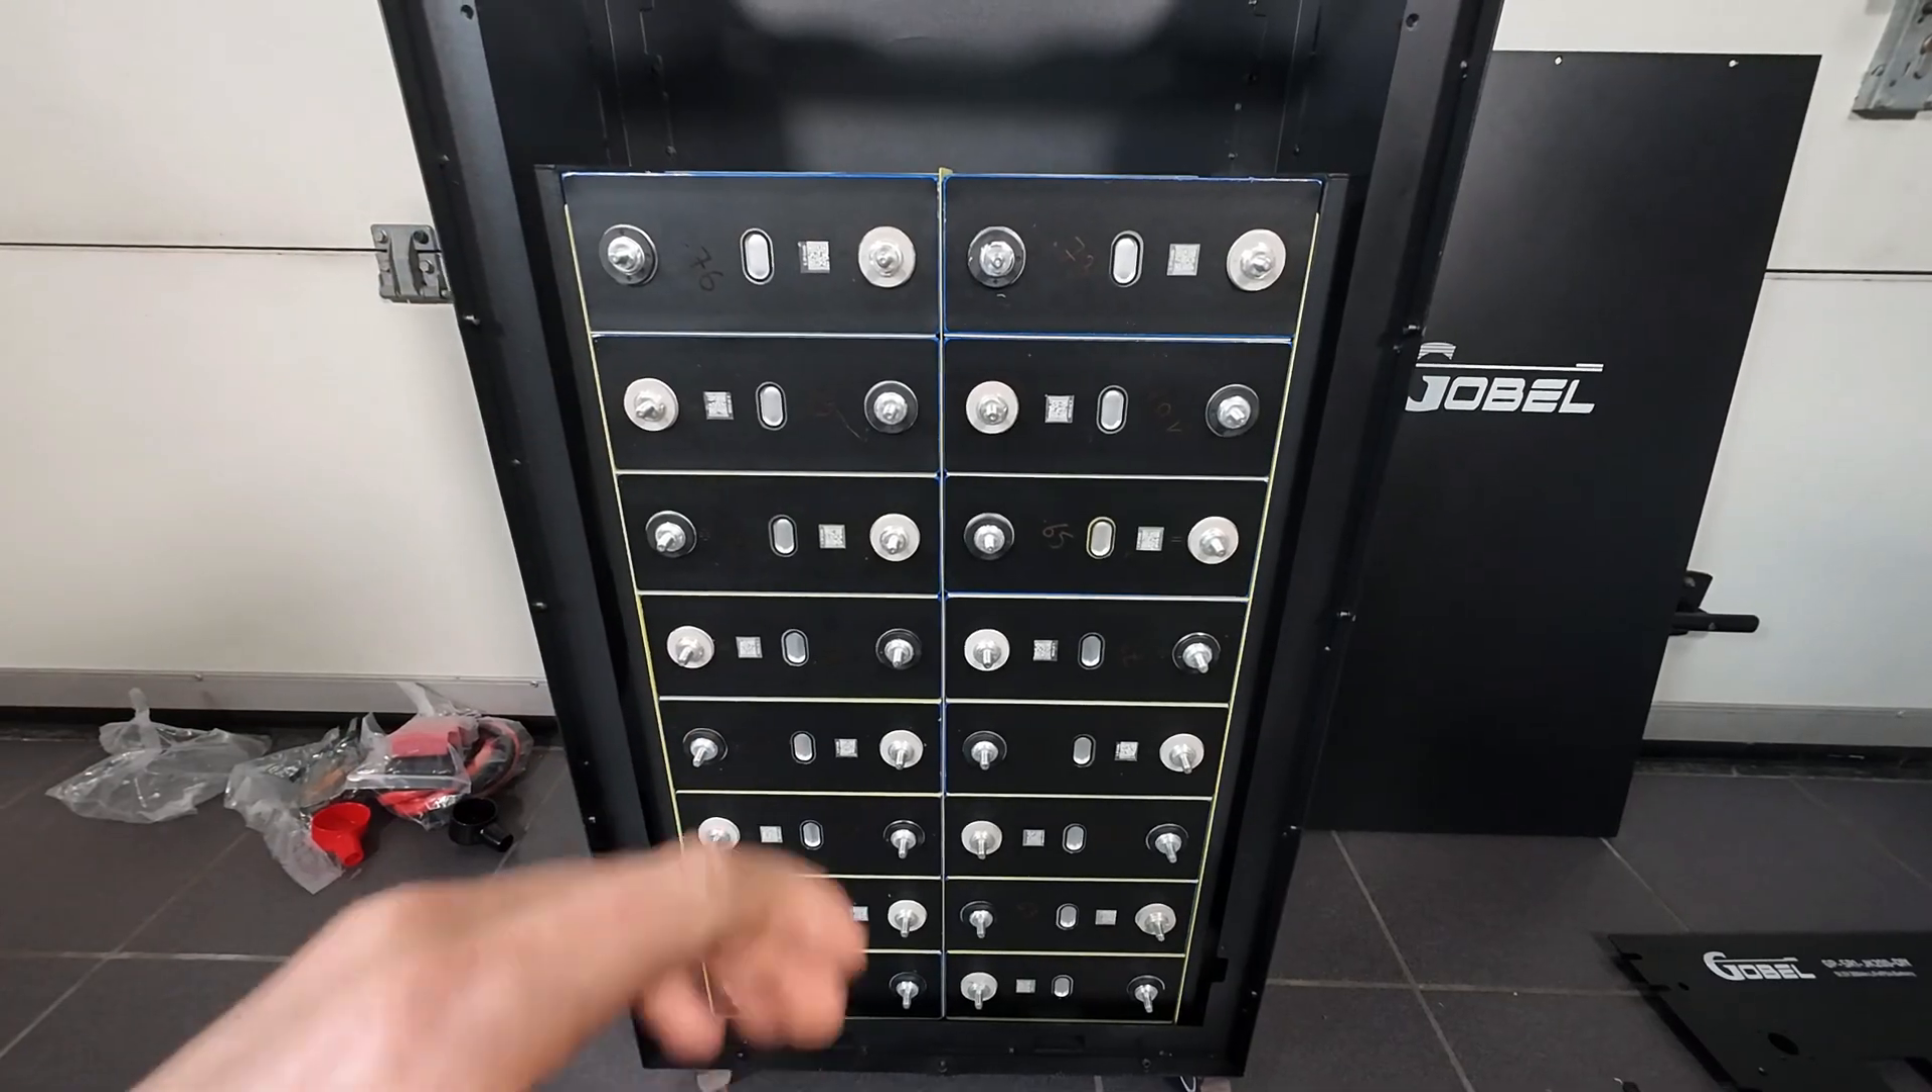I just finished putting all the battery cells in the box with all the epoxy sheets.